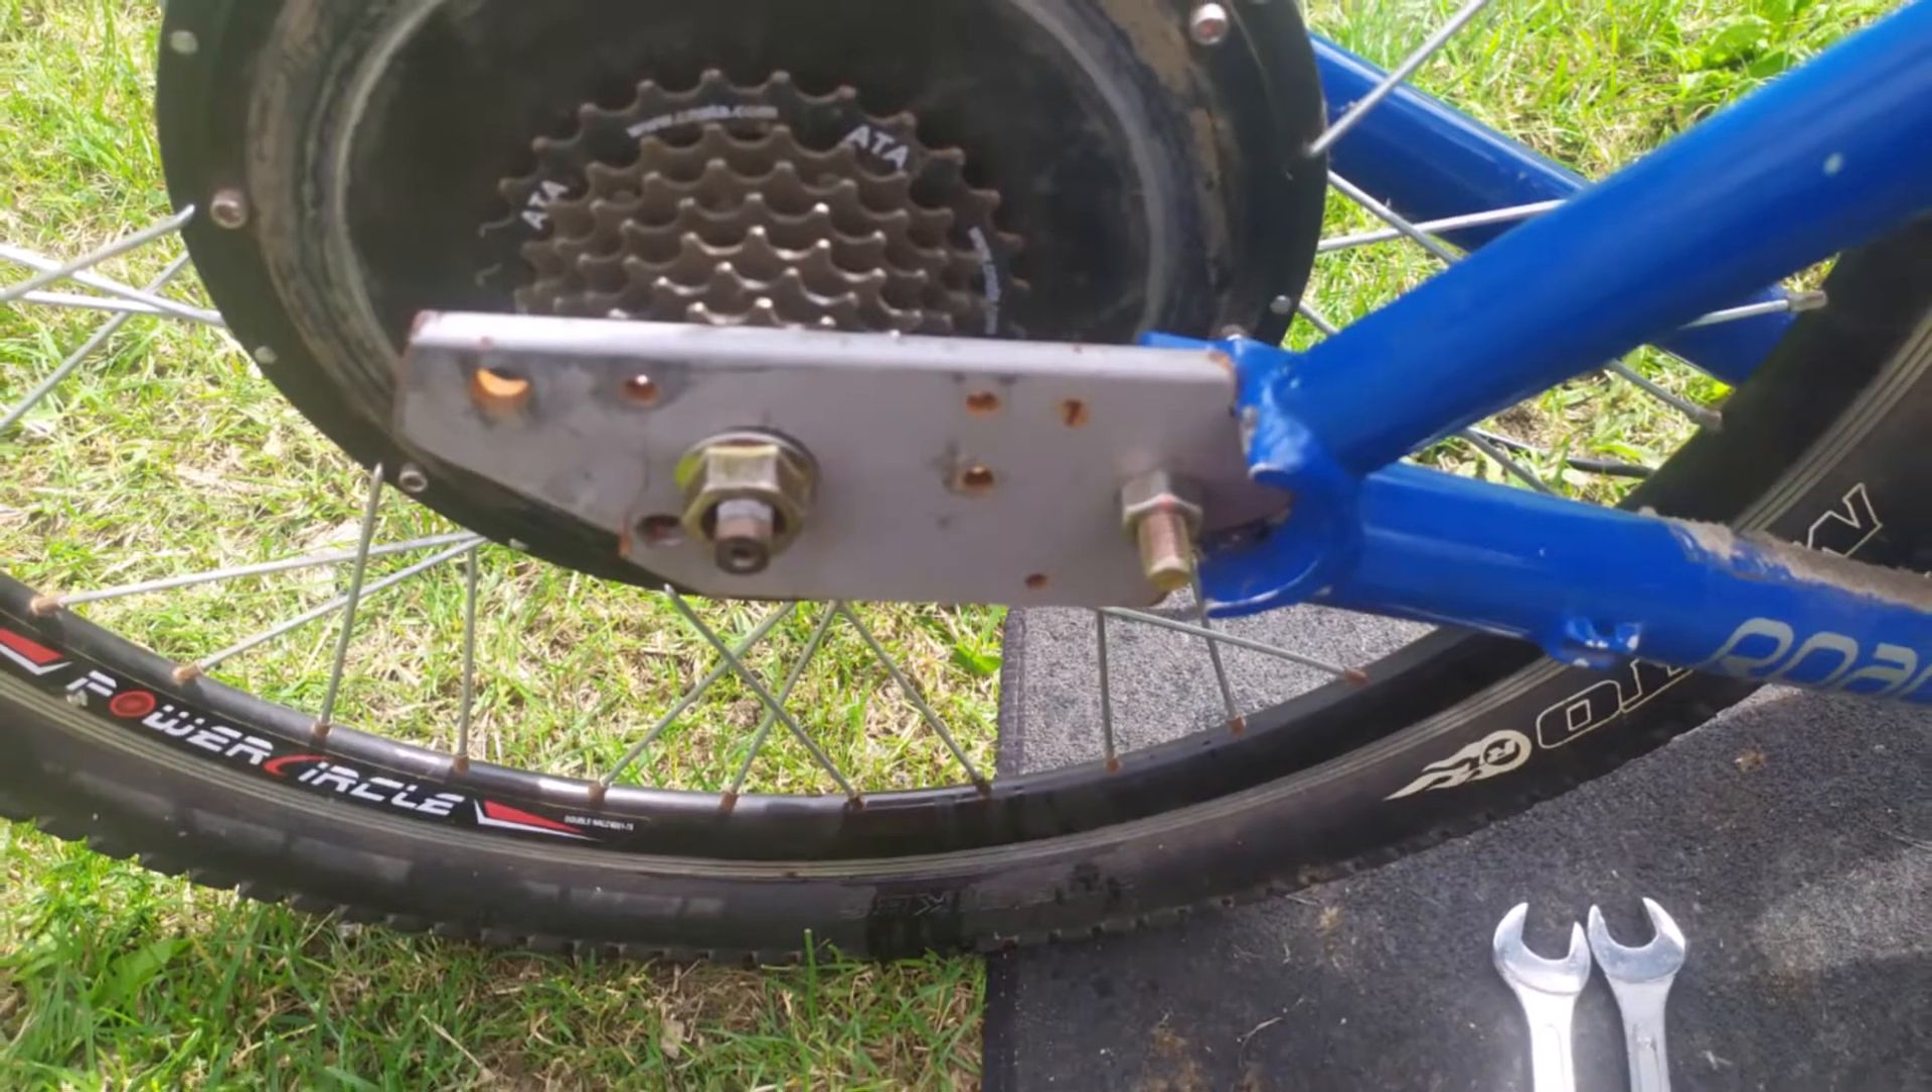There's about a four inch gap between the frame and where the wheels got to connect to.